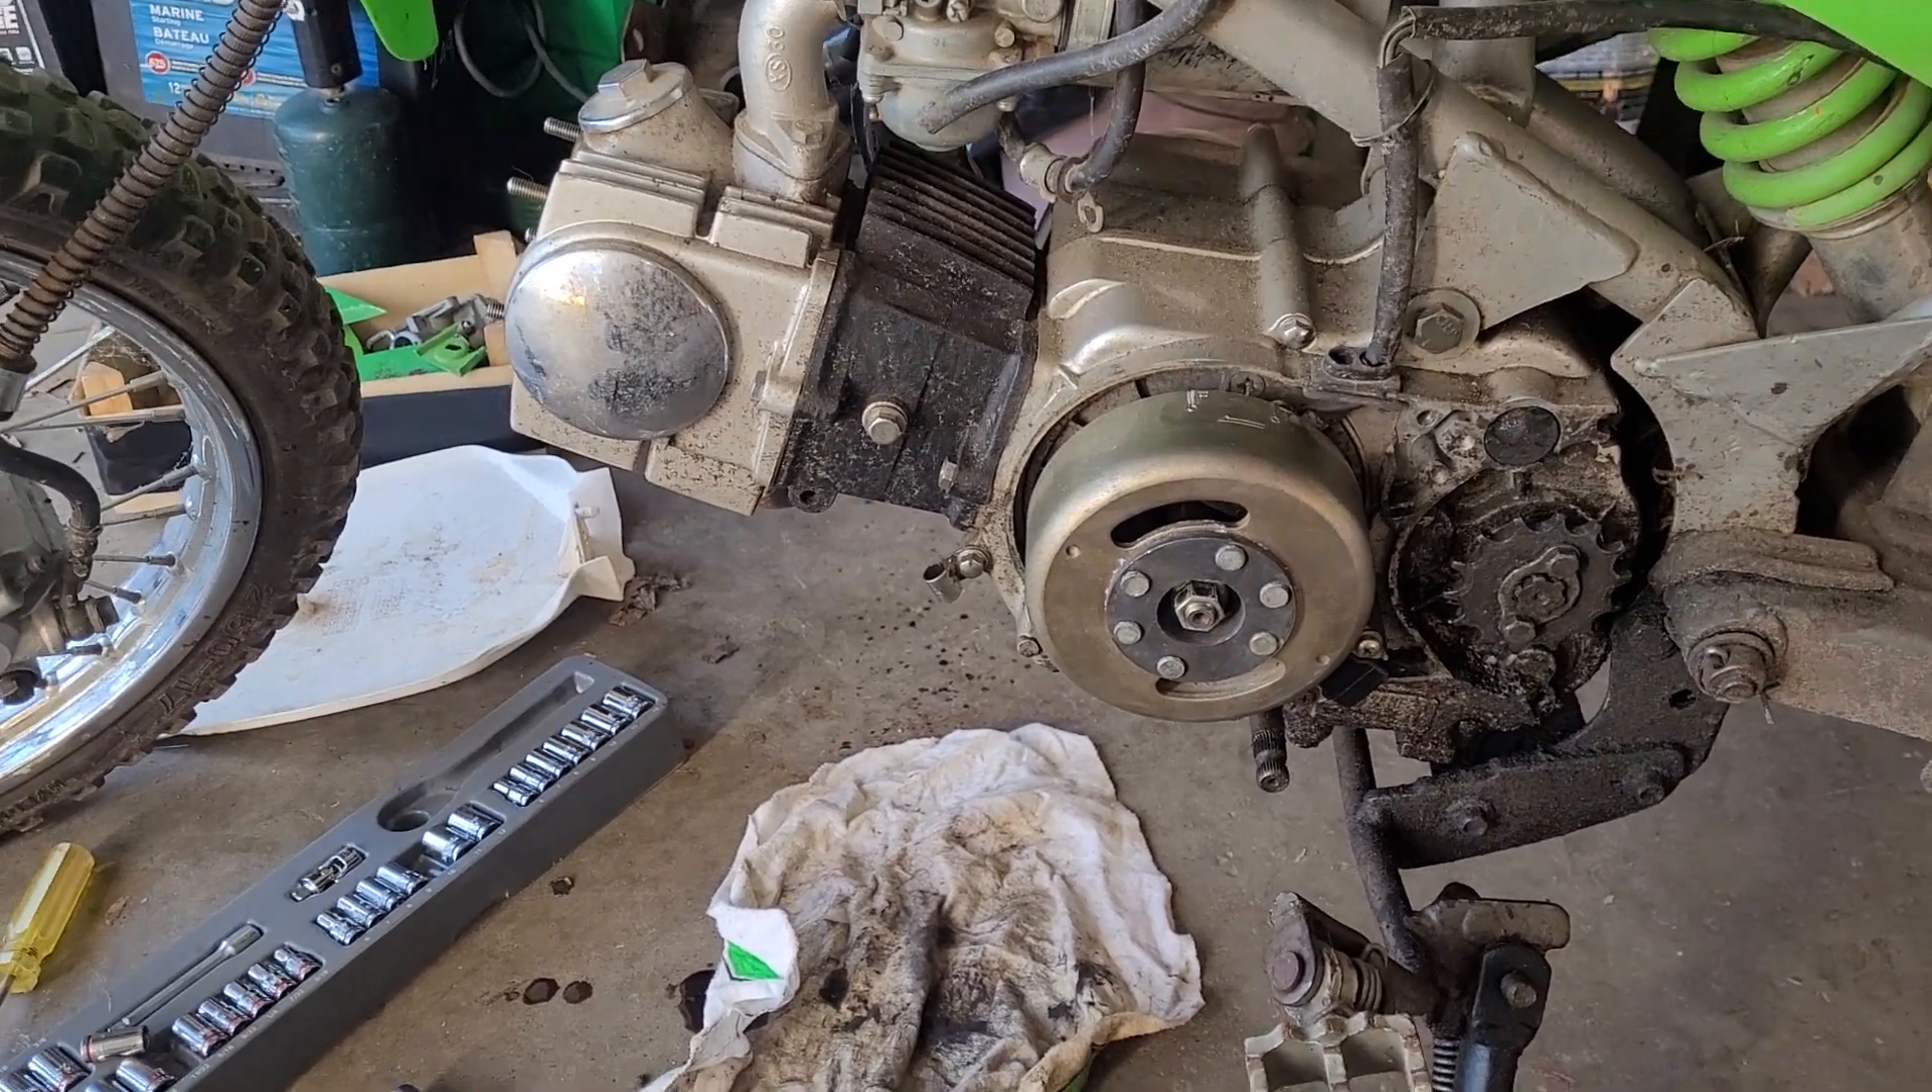As you can see, the side cover is off.